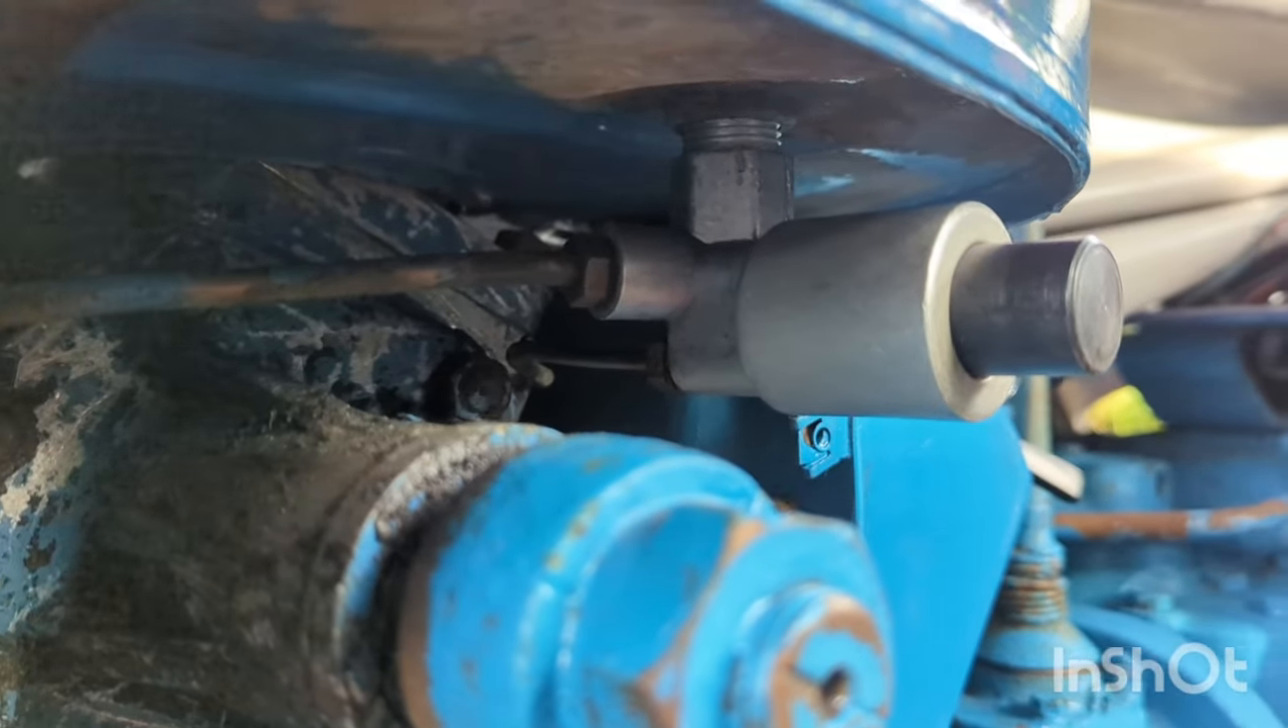I've got the new fuel primer slash petcock installed and connected to the original pipe work.